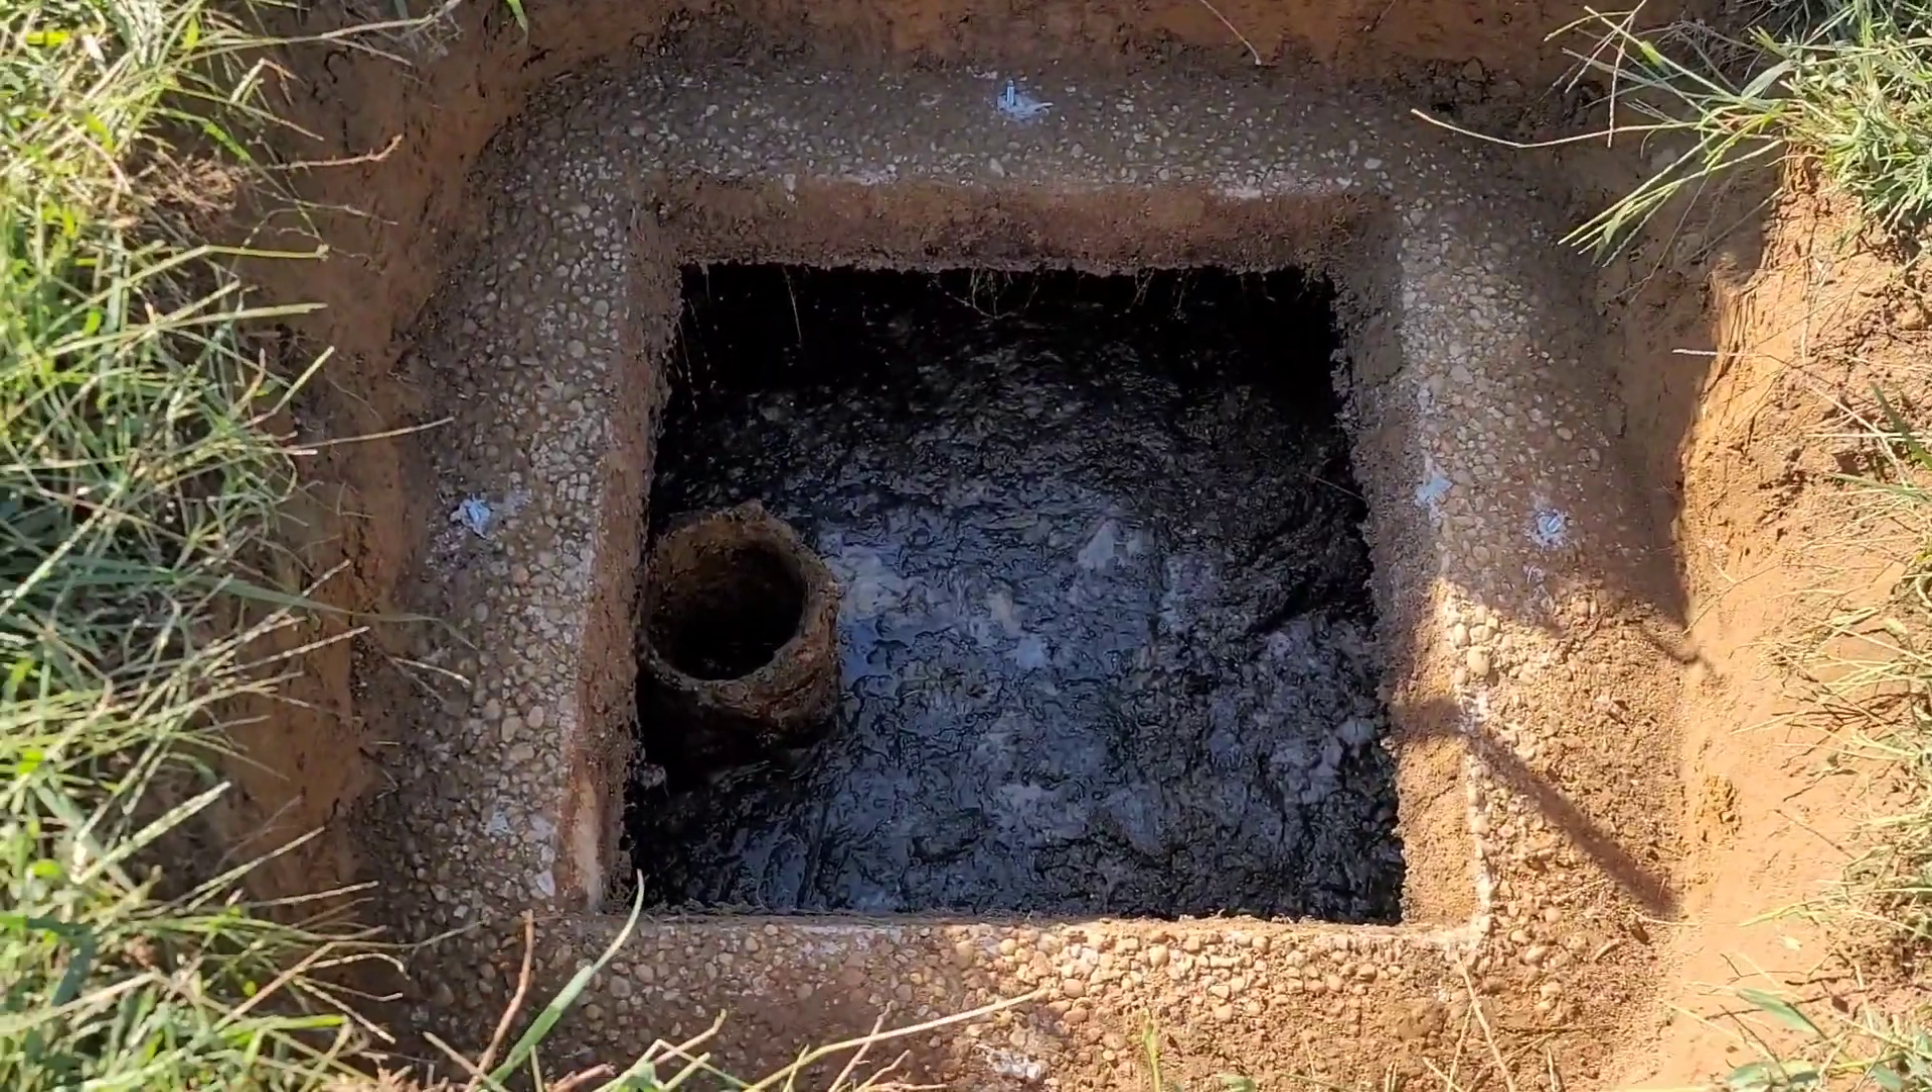The lid is removed that's the inside that's the inlet T.